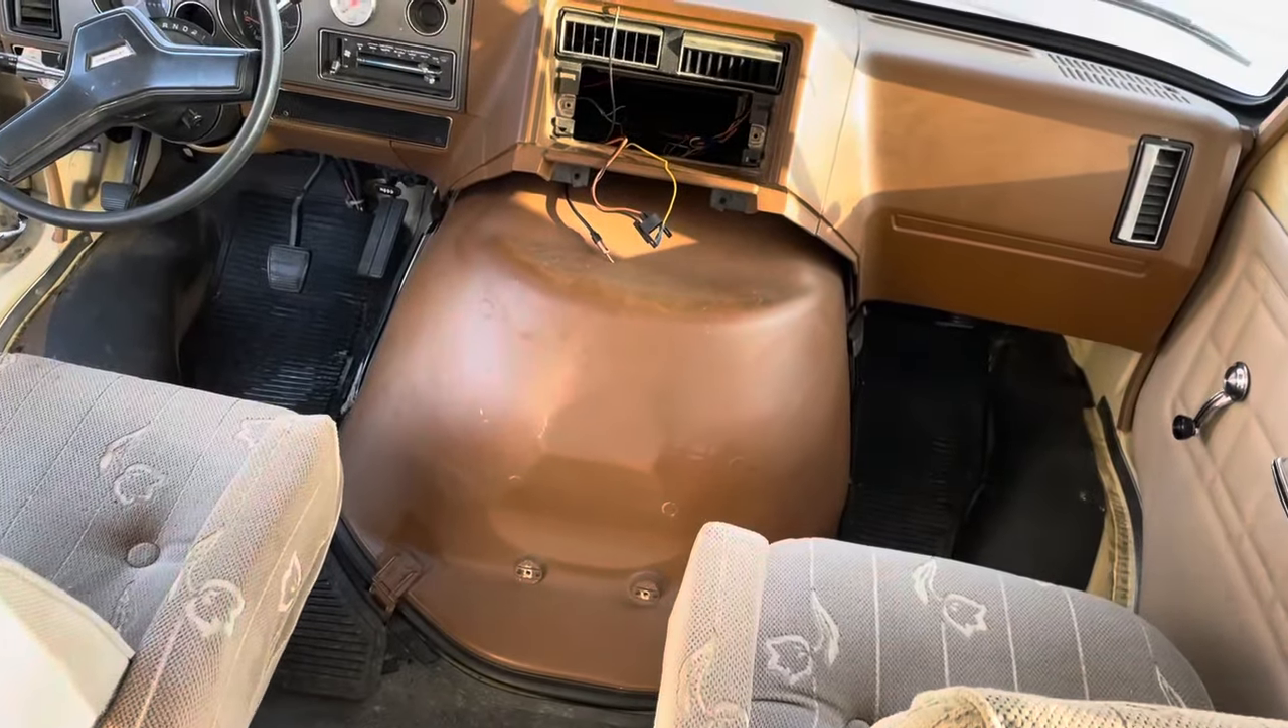We got the seats back in we got everything cleaned up we got the motor cover back on.